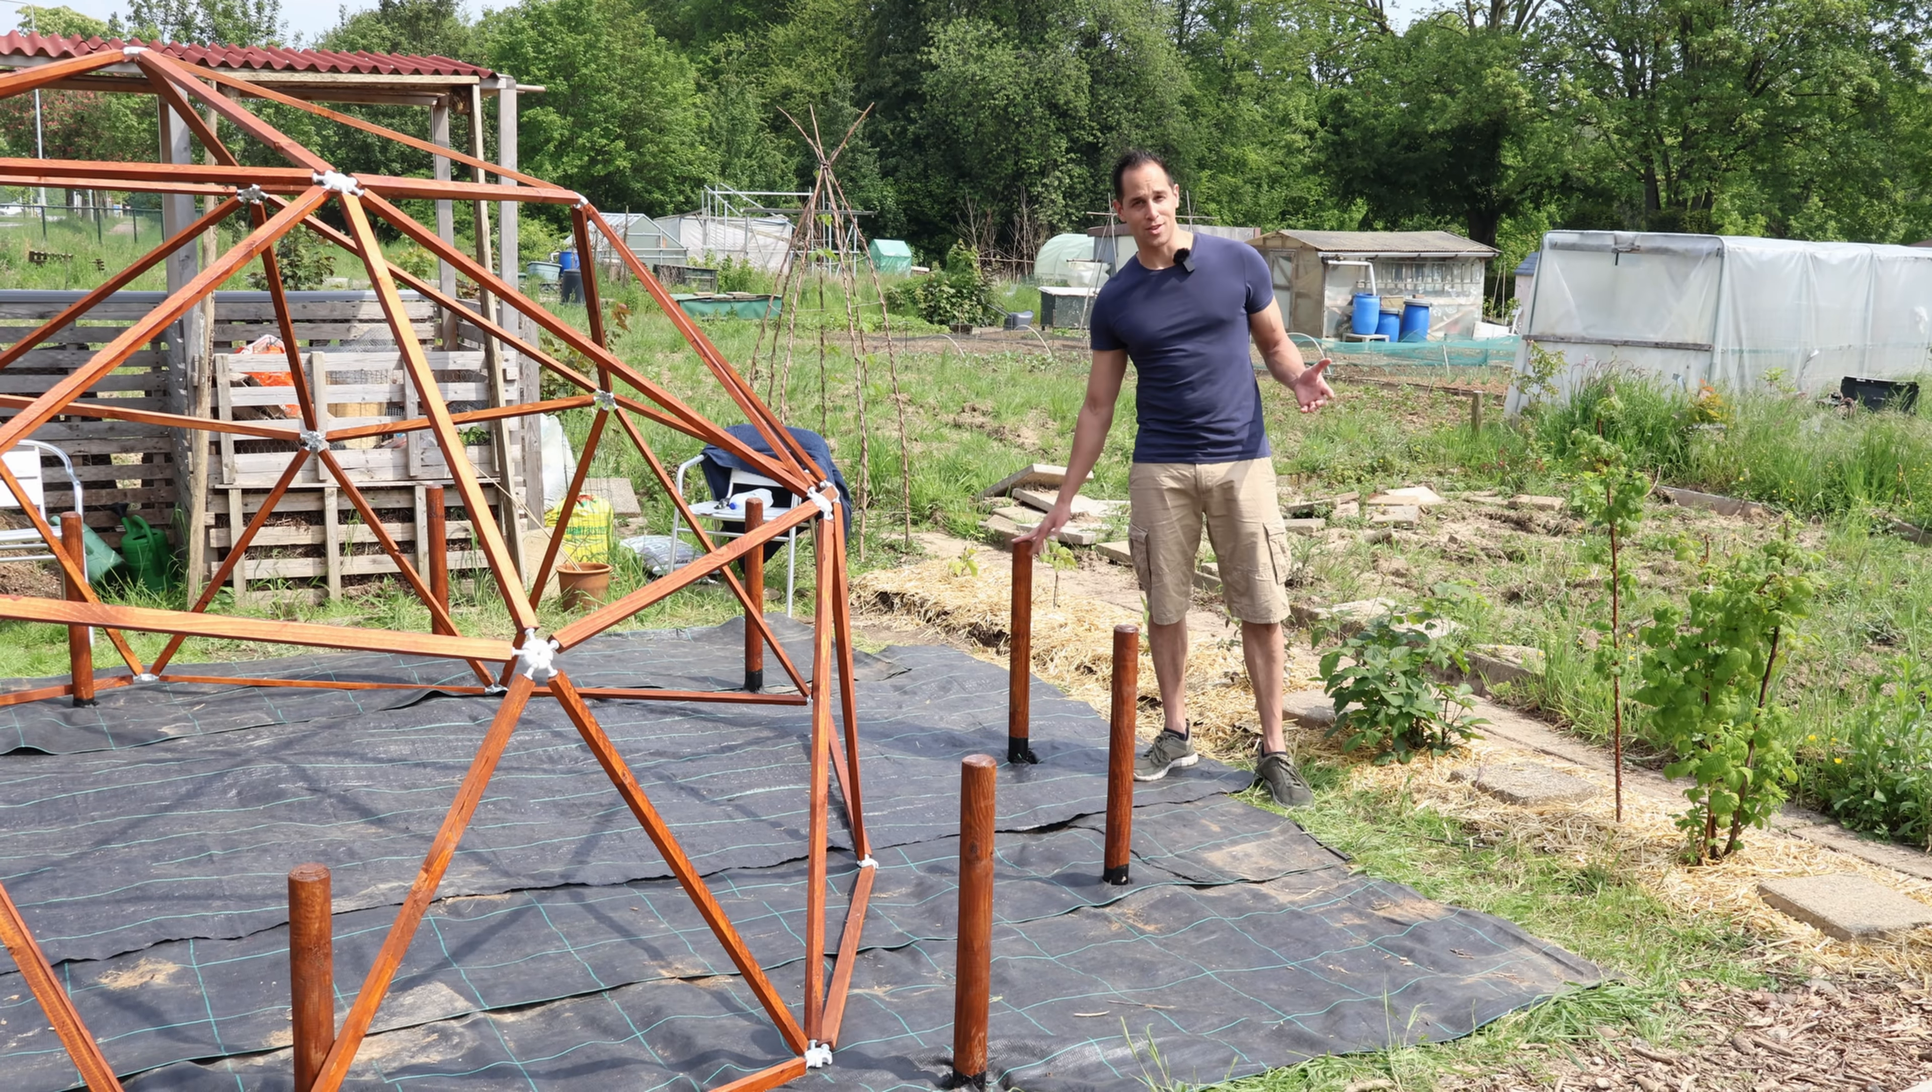Okay, so we've just hammered these poles into the ground.